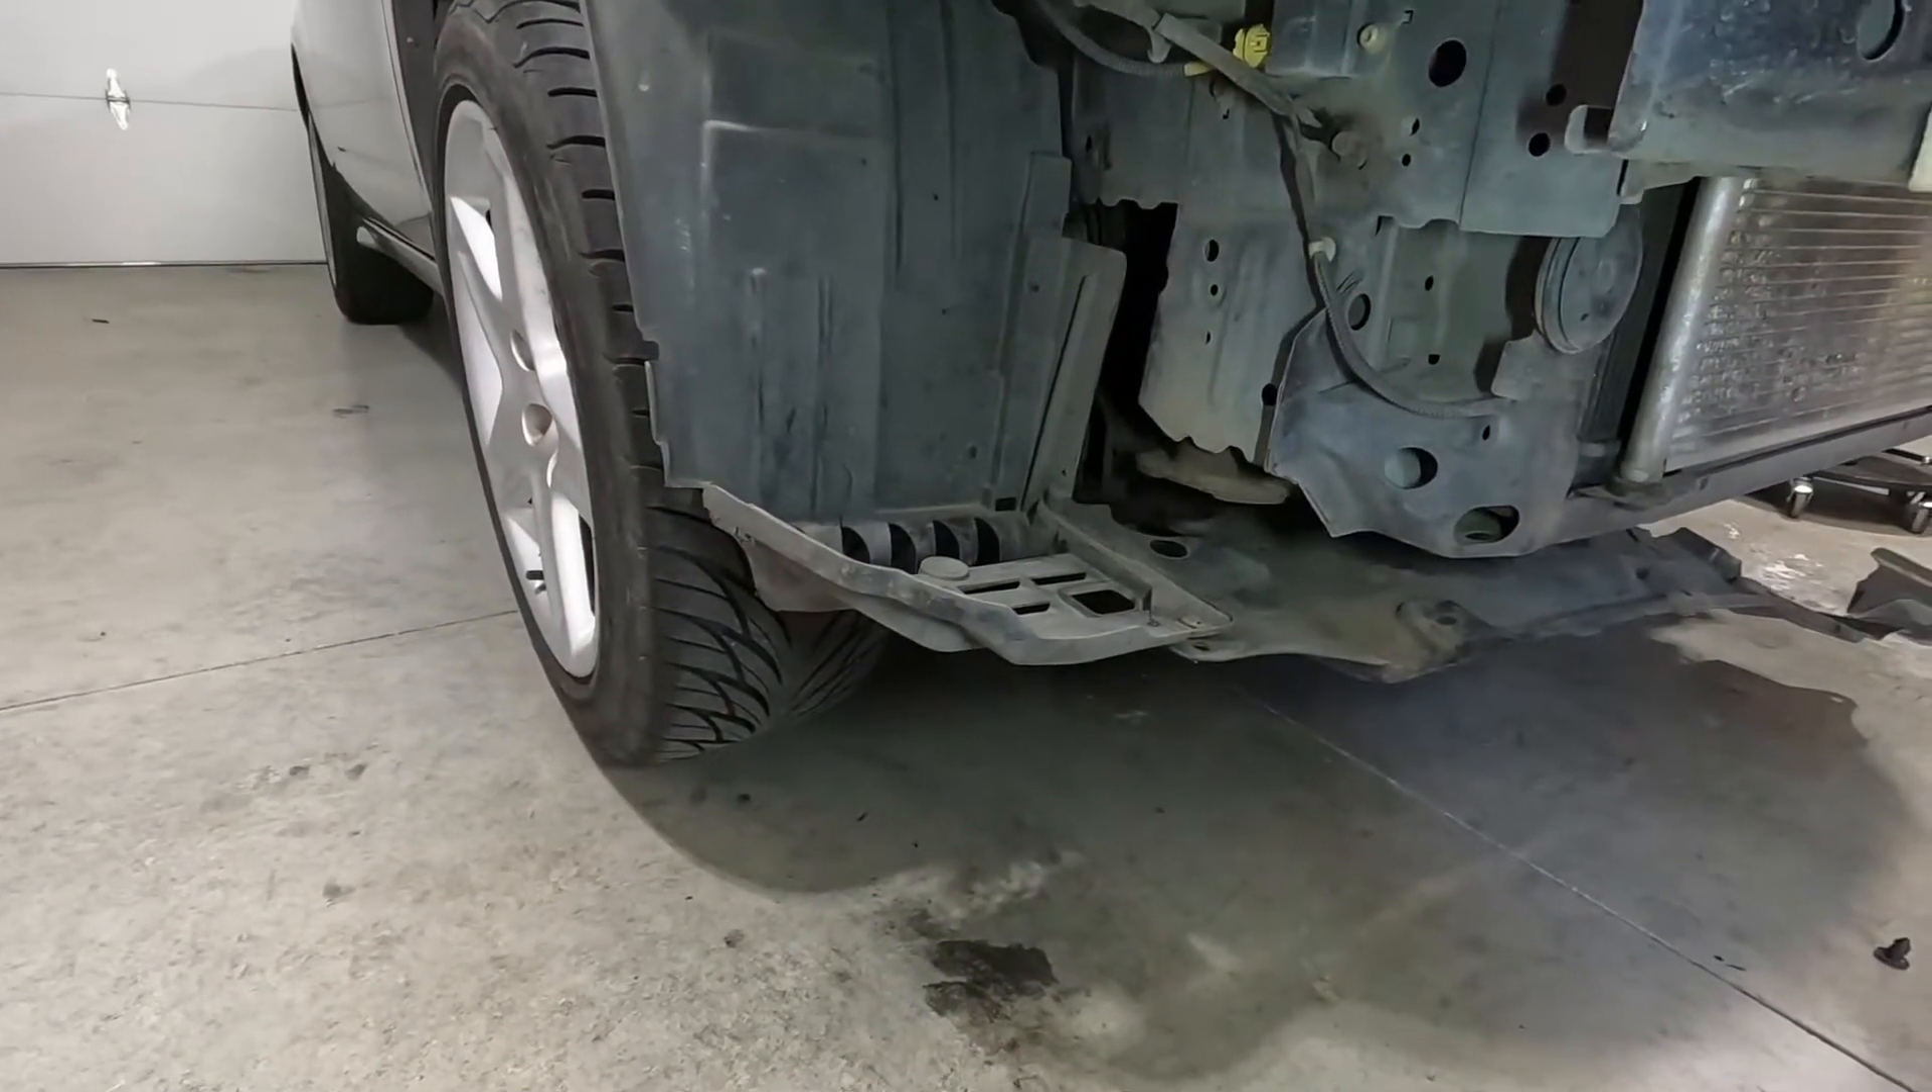So I got the front bumper off and the passenger side is looking pretty good.